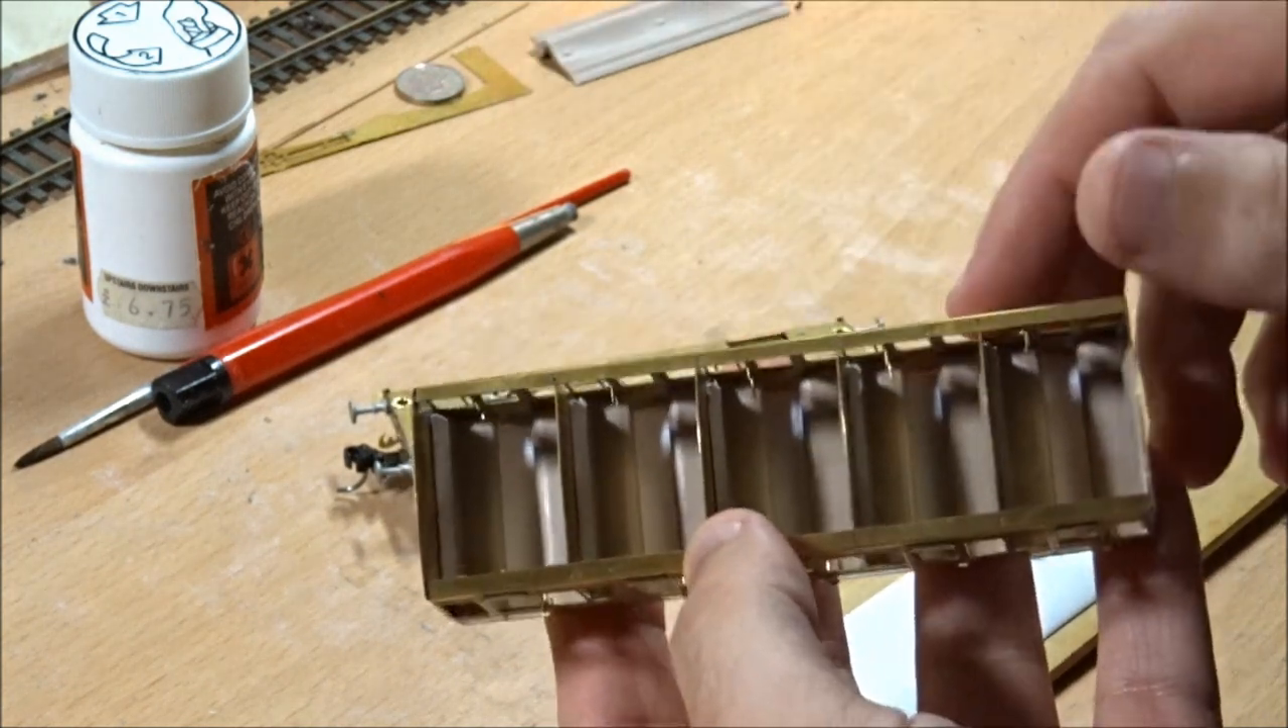As you can see the internals are now complete everything is stuck into place.